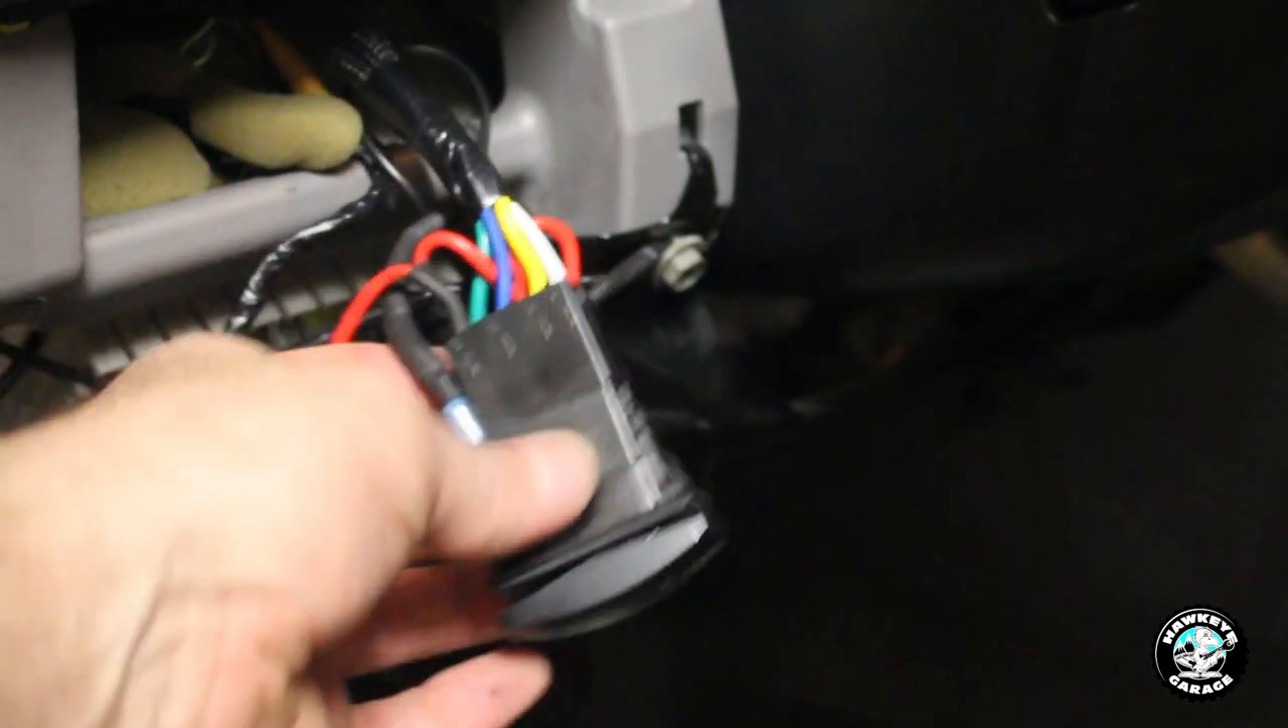Here is the switch all wired up.